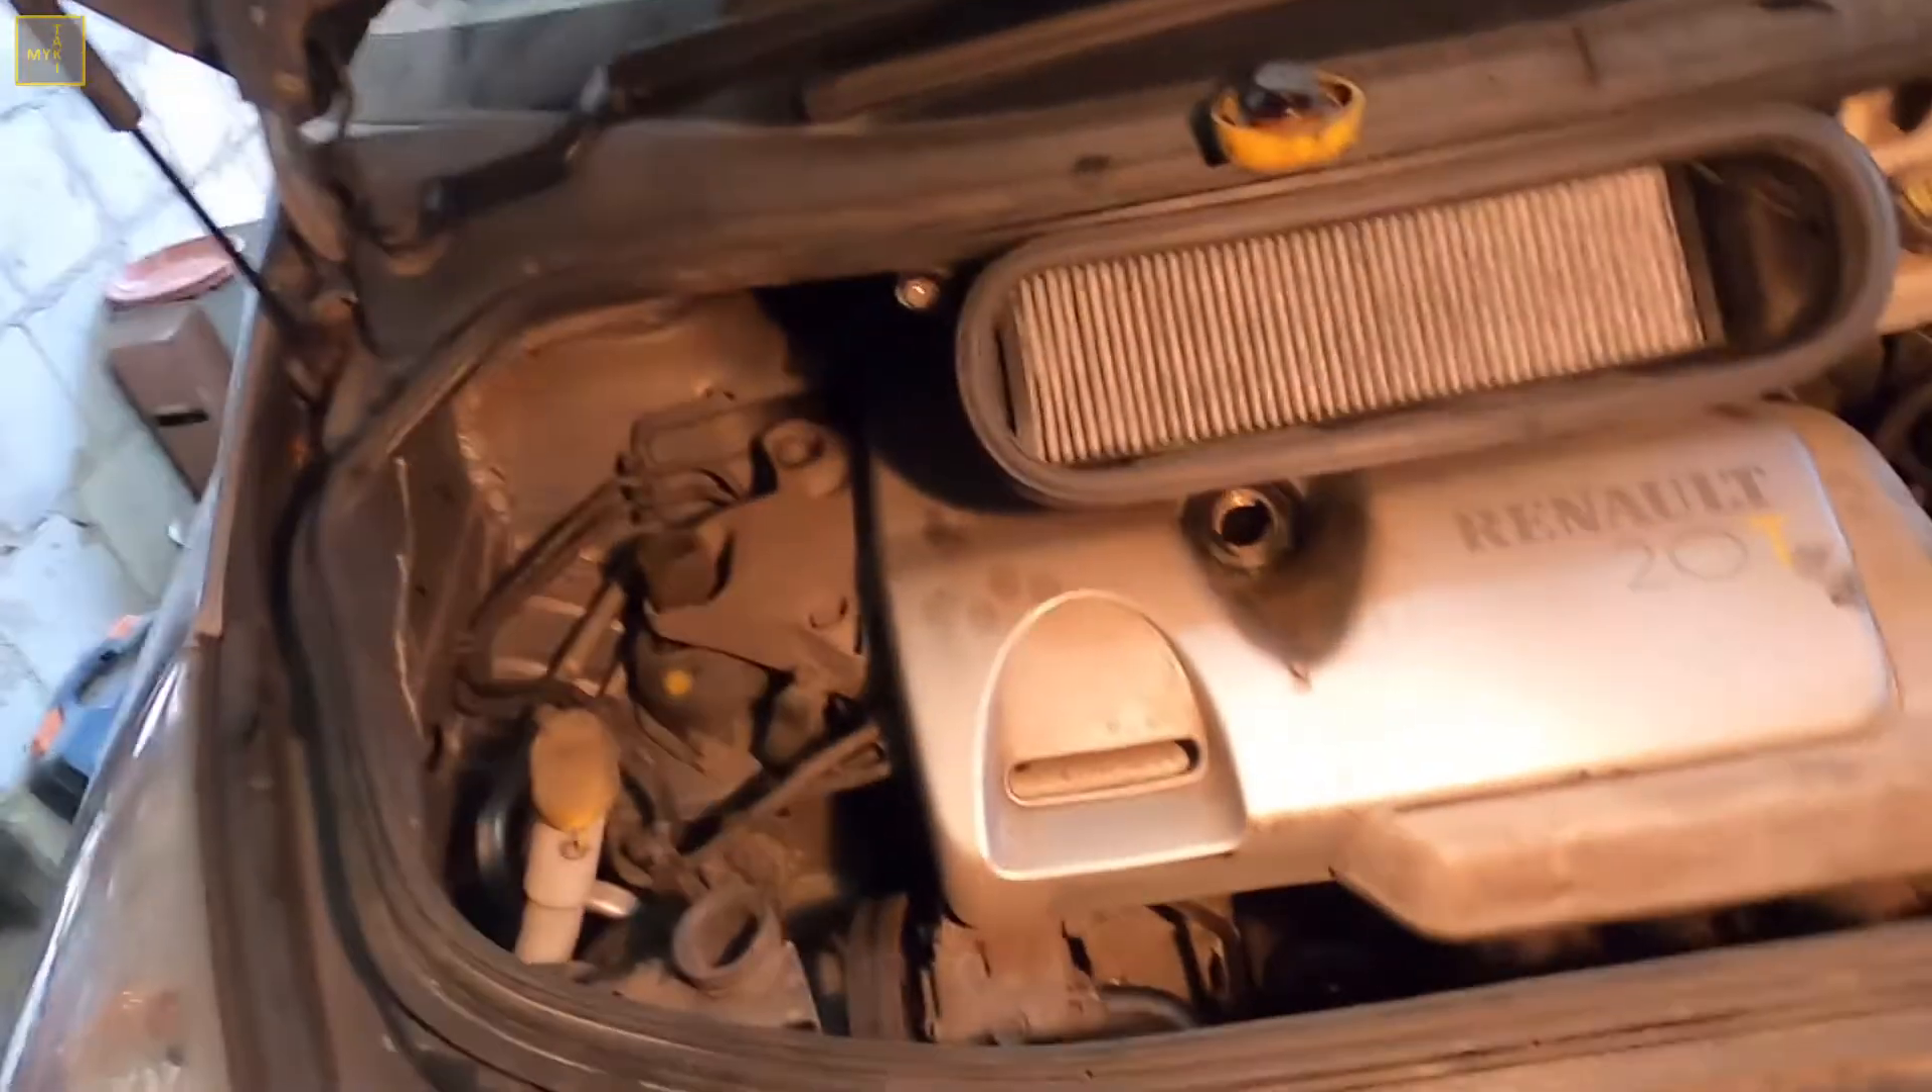No więc filtr już mamy na swoim miejscu.